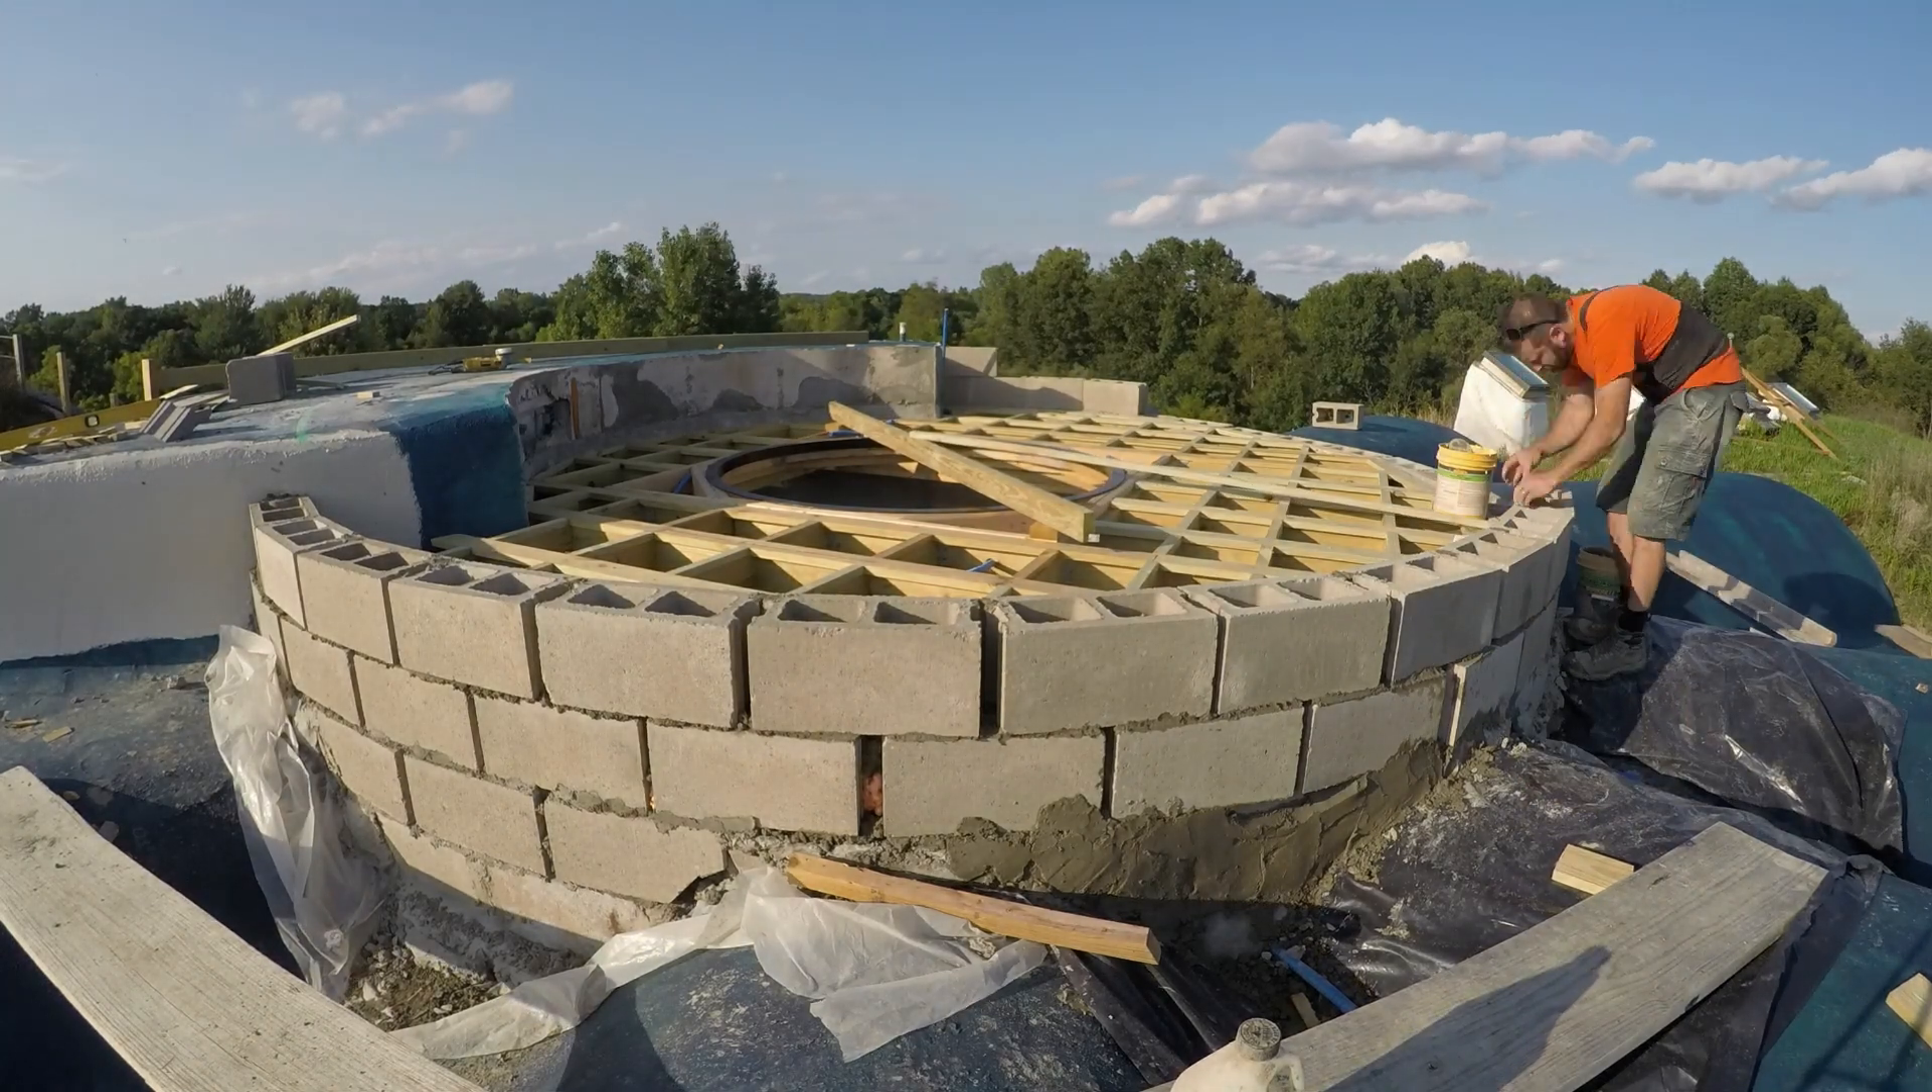Of course the inside circumference of the bricks are smaller, so the bricks fit tightly there, but leave gaps on the outside.